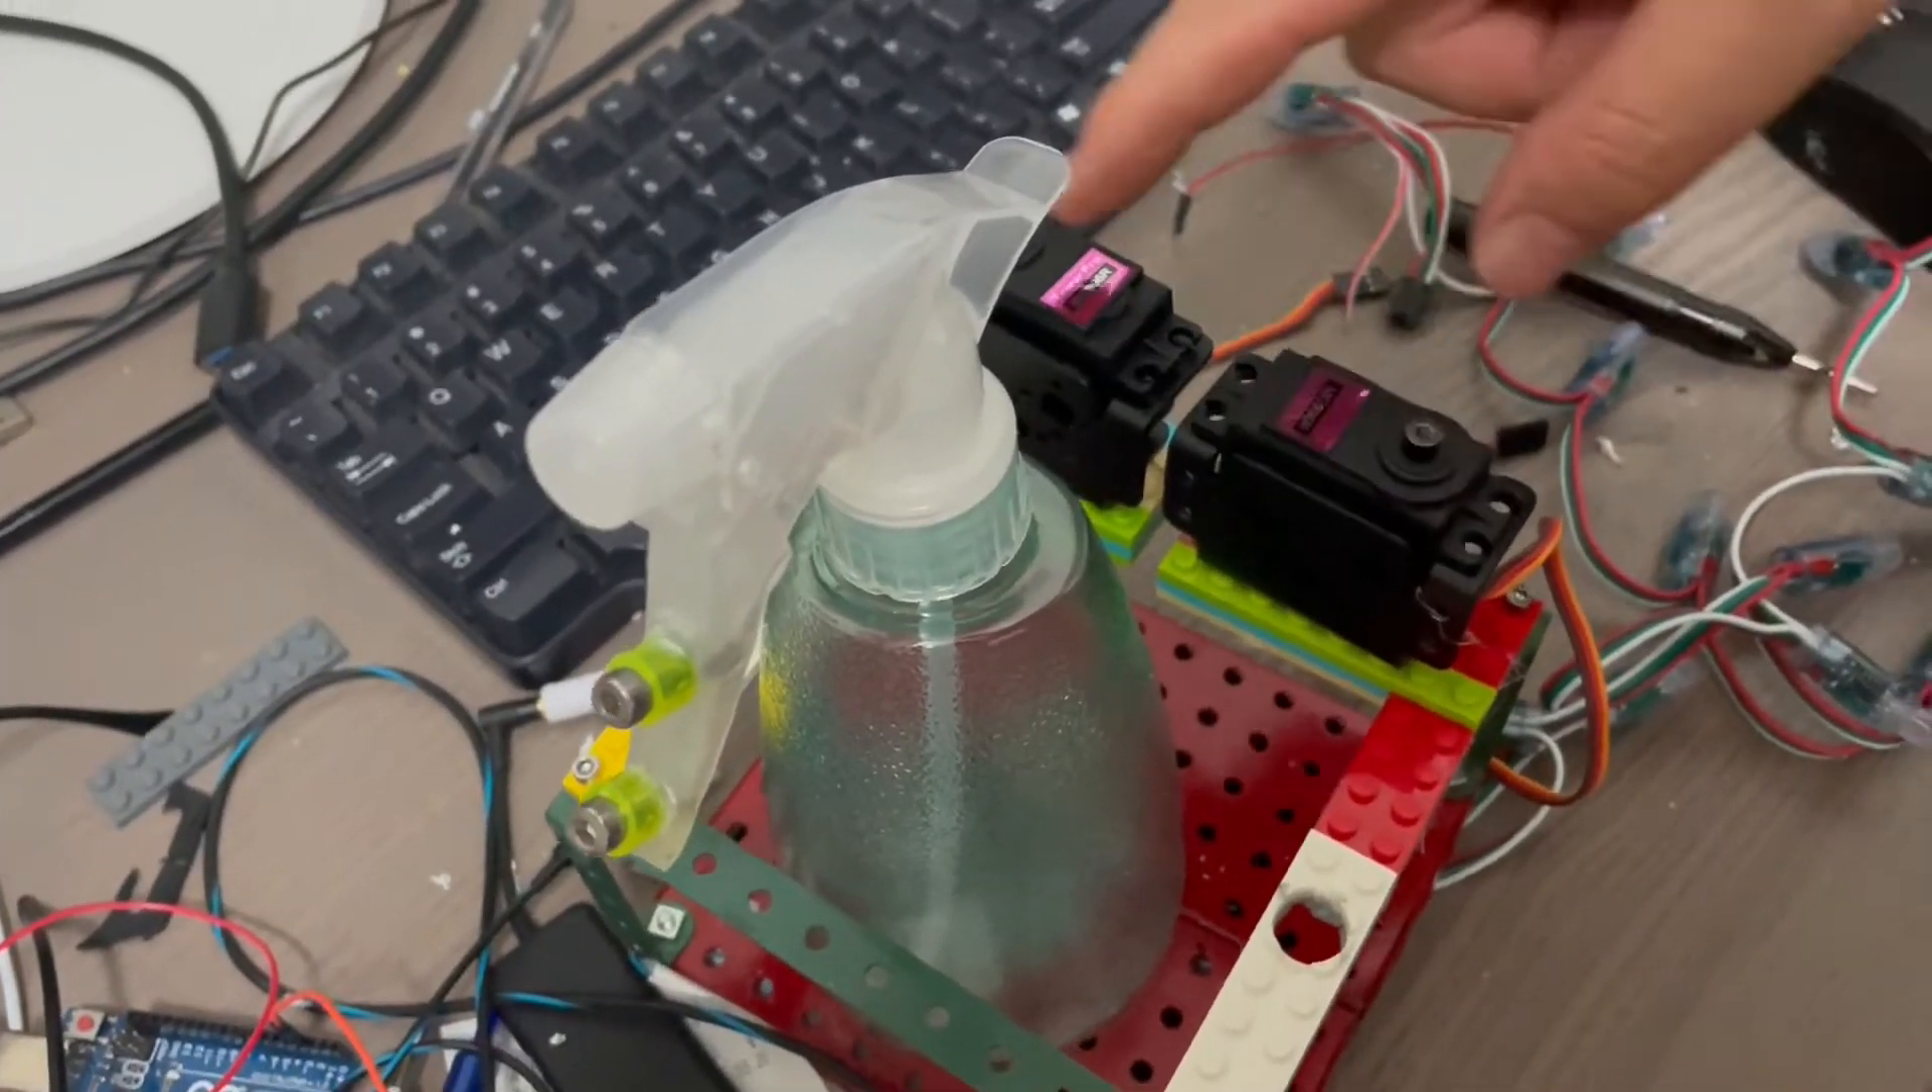So these are the servos I've got mounted behind the water spray bottle.